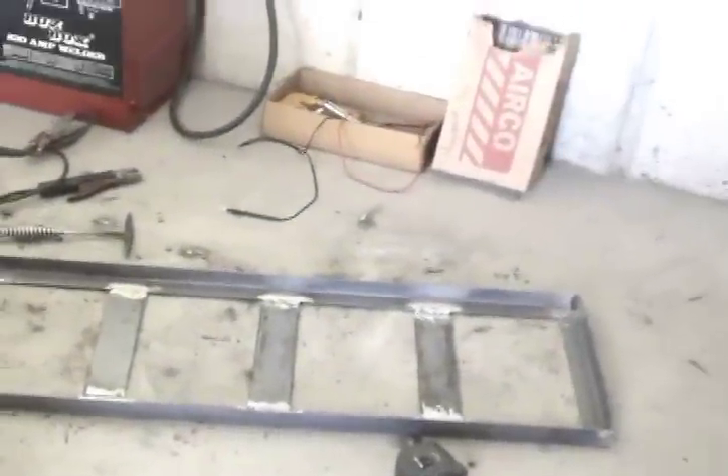Well, here's the finished product. I decided to add these little vertical members.